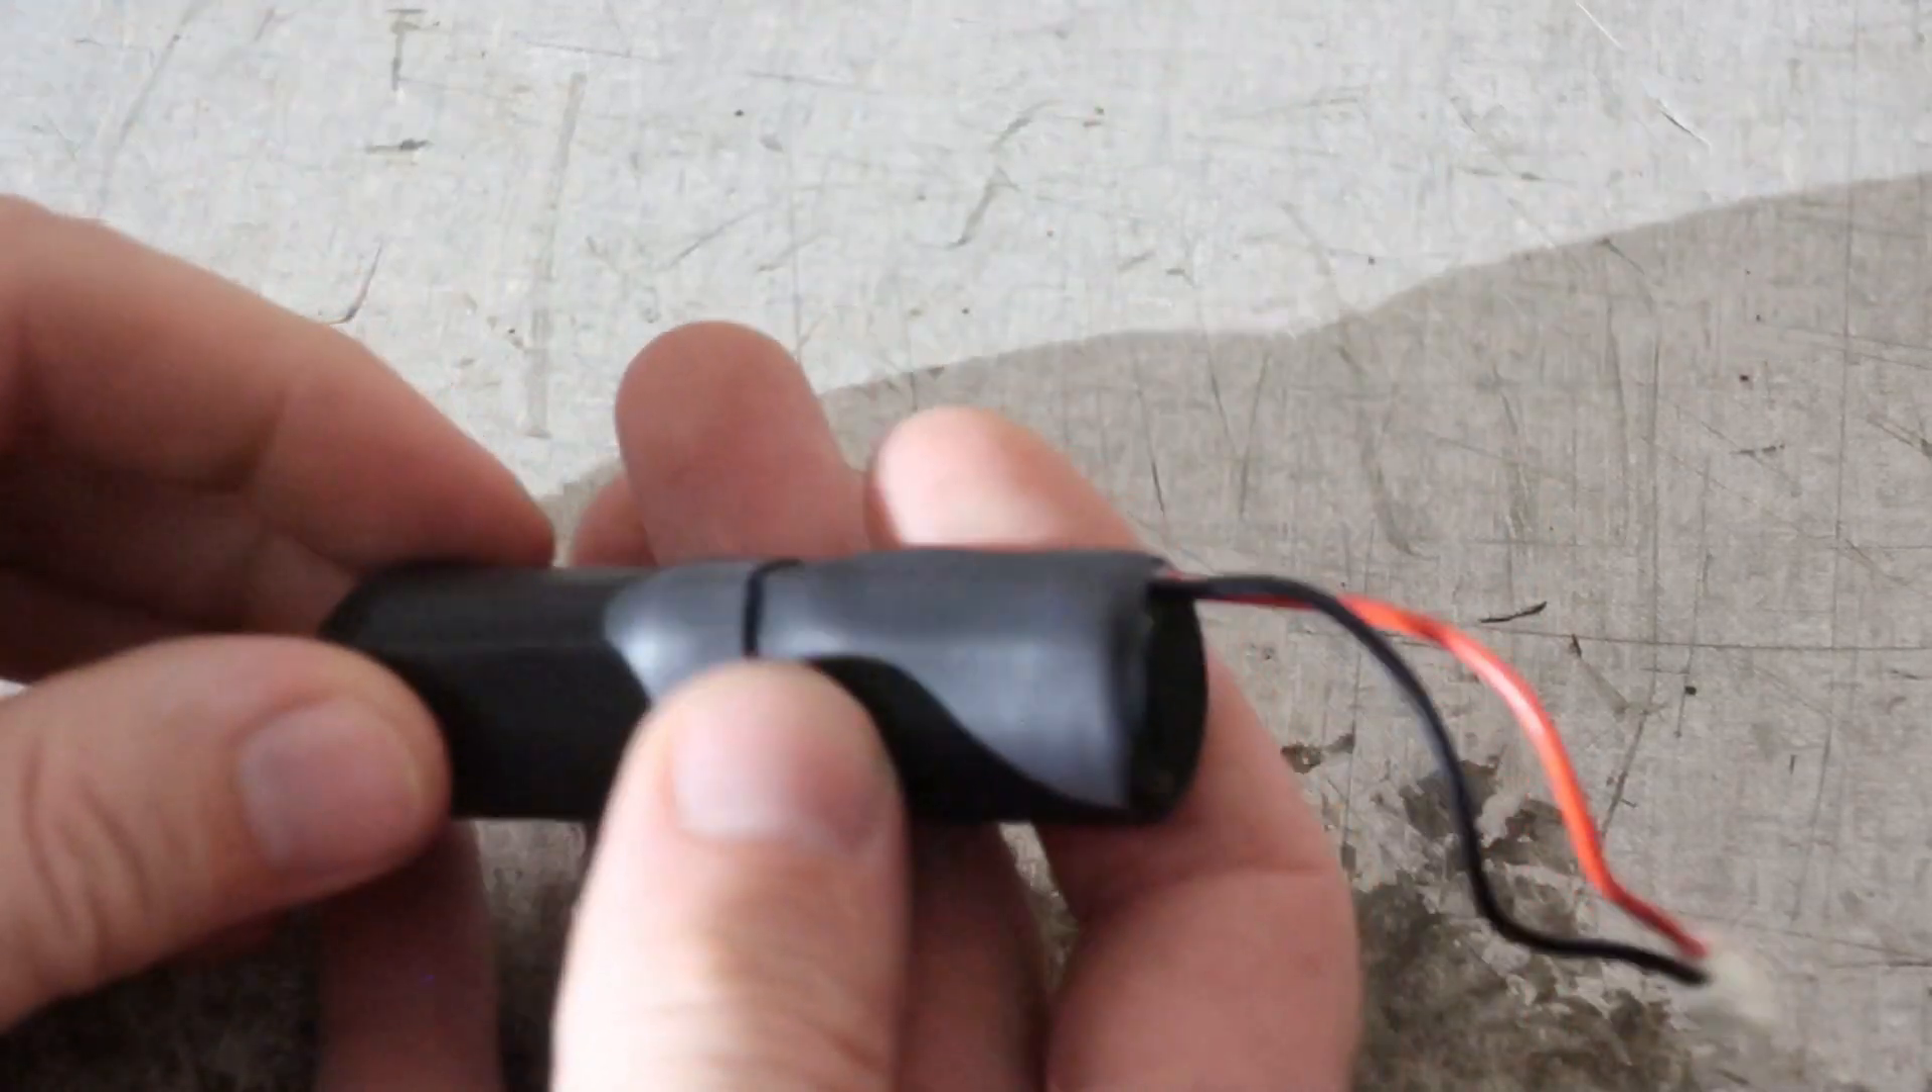As you can see, everything's buttoned up nicely. I've got the heat shrink tubing over there.